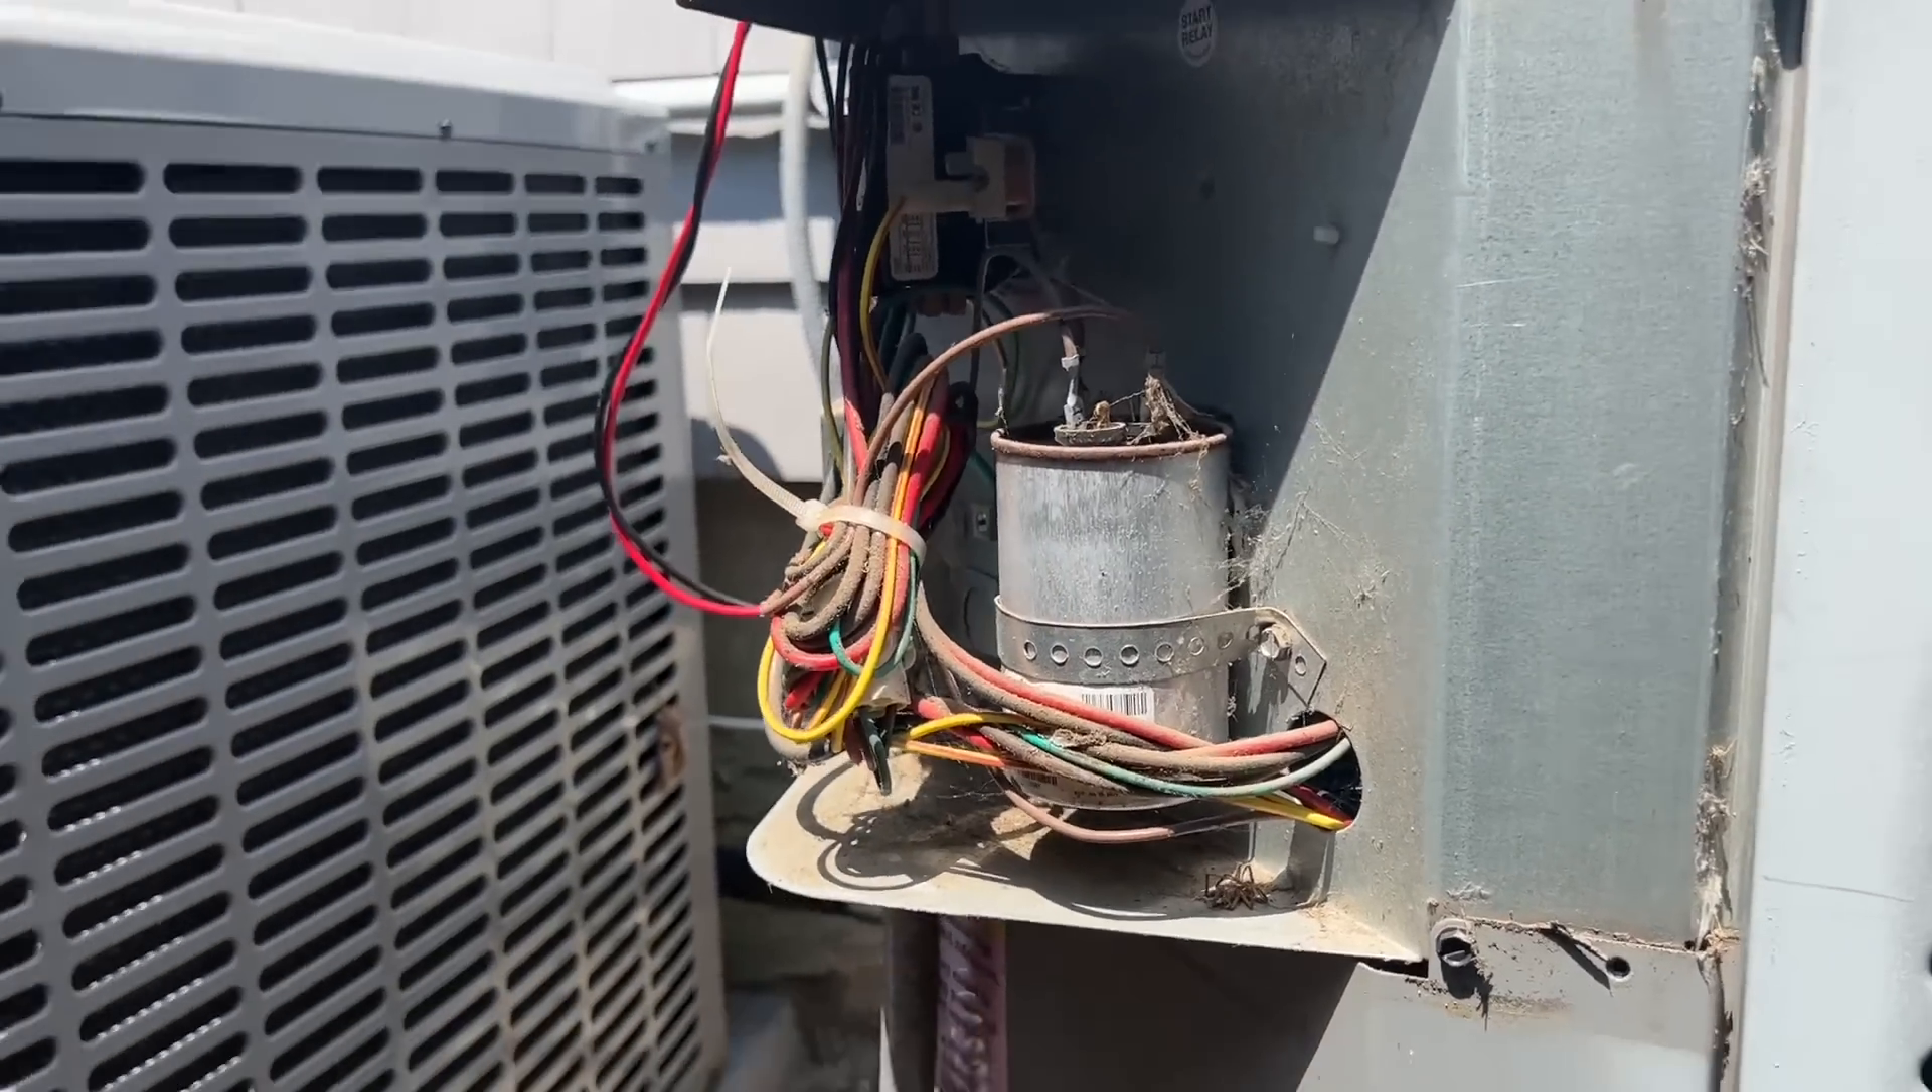So the next thing we're going to do we're going to head on over to the electrical compartment that you notice that the cover is already off right.